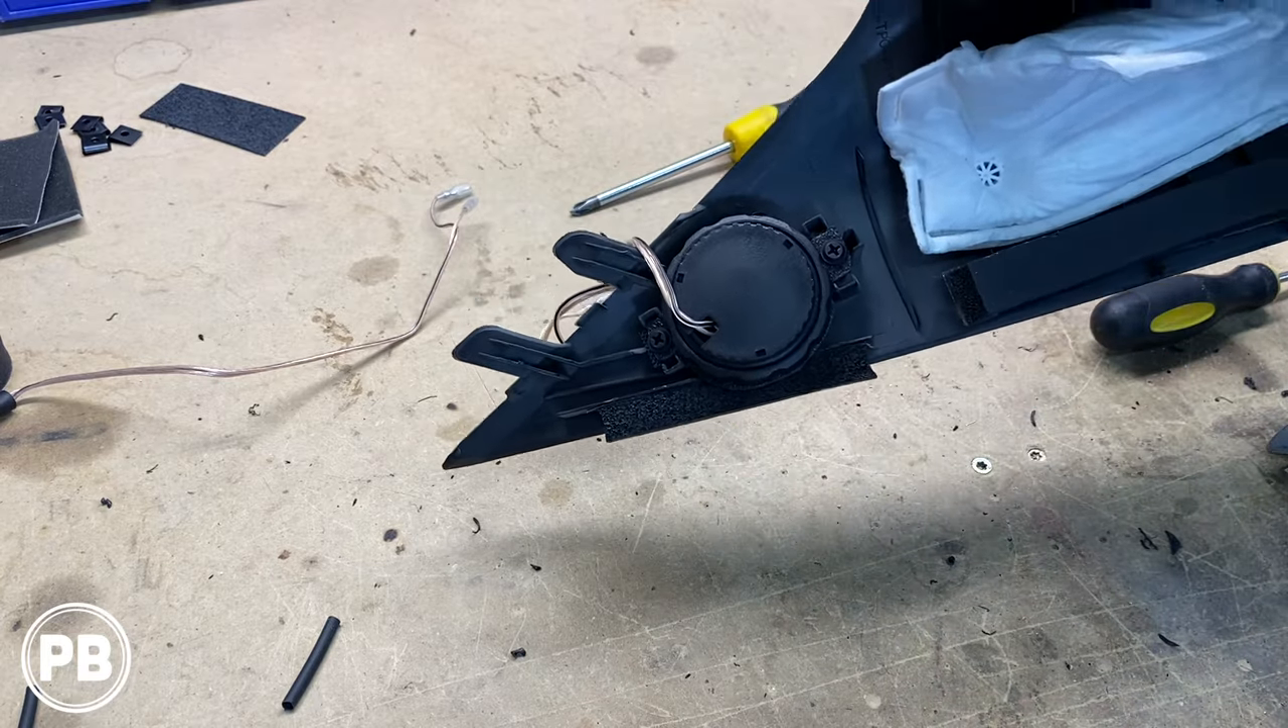Okay there's our tweeter all mounted in the factory location it's nice and solid it's not going anywhere and nice thing is it's totally removable.